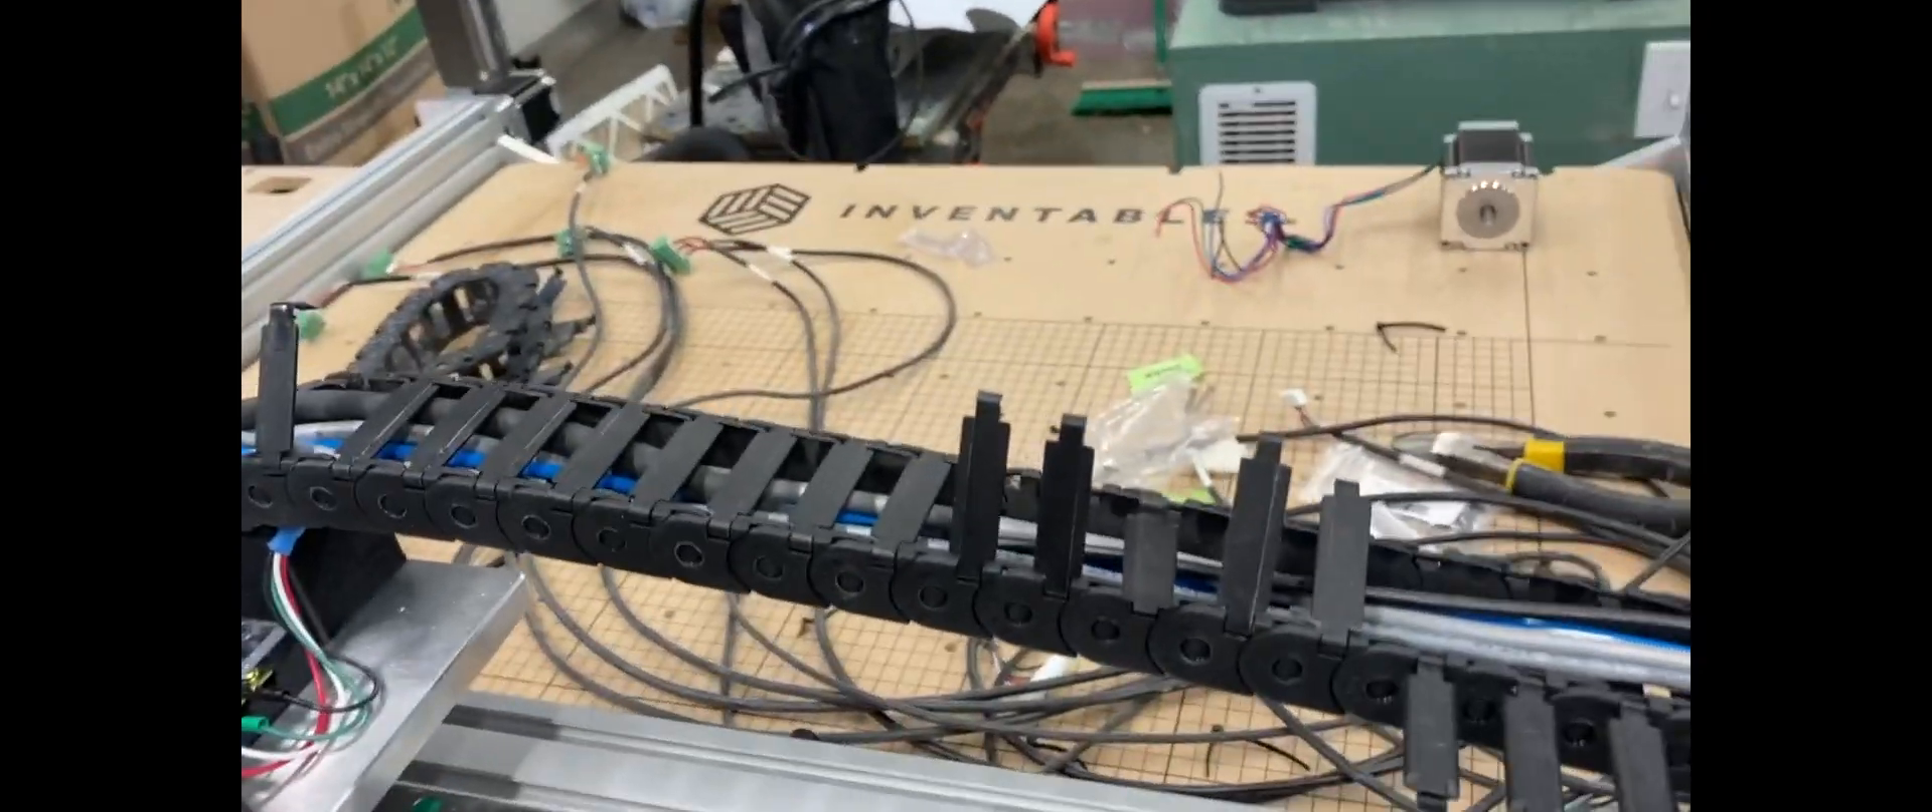I got the drag chain partially installed.